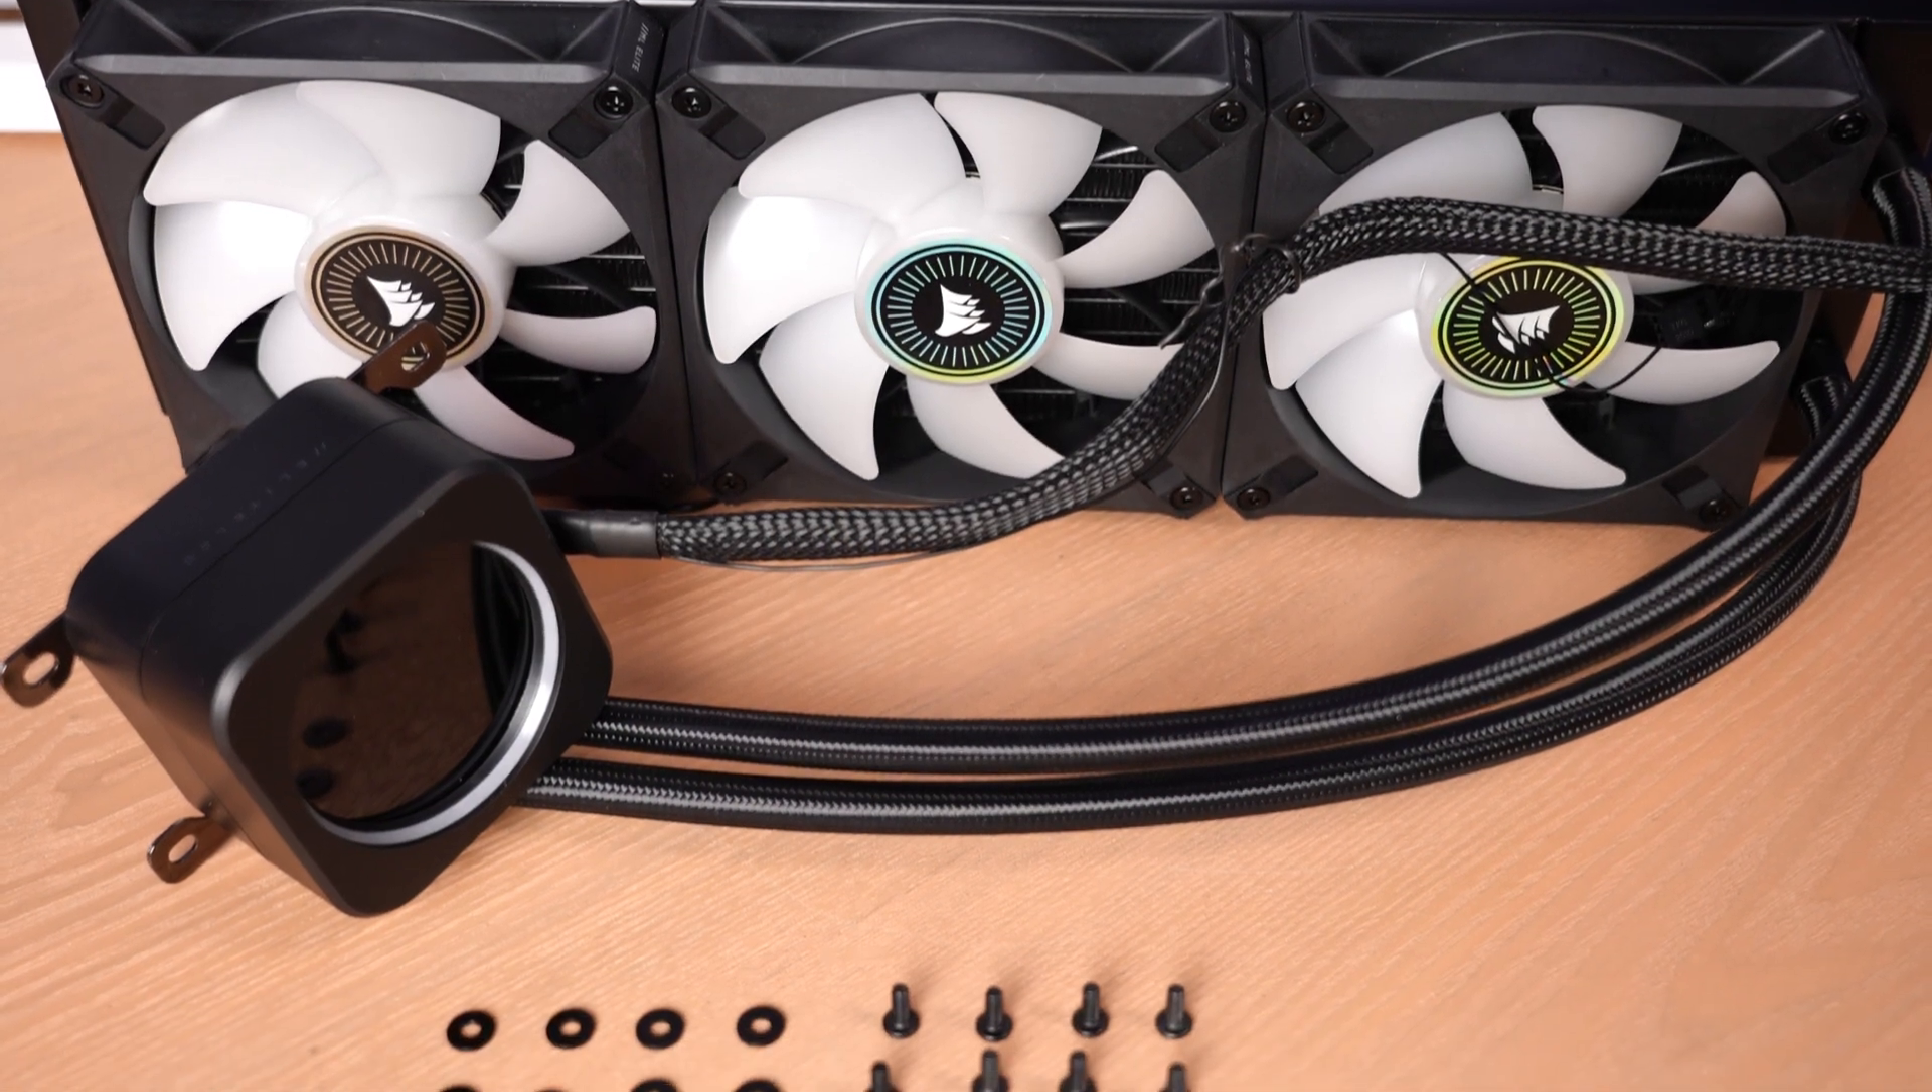Here's a look at the full cooler assembled, ready to go in my case.